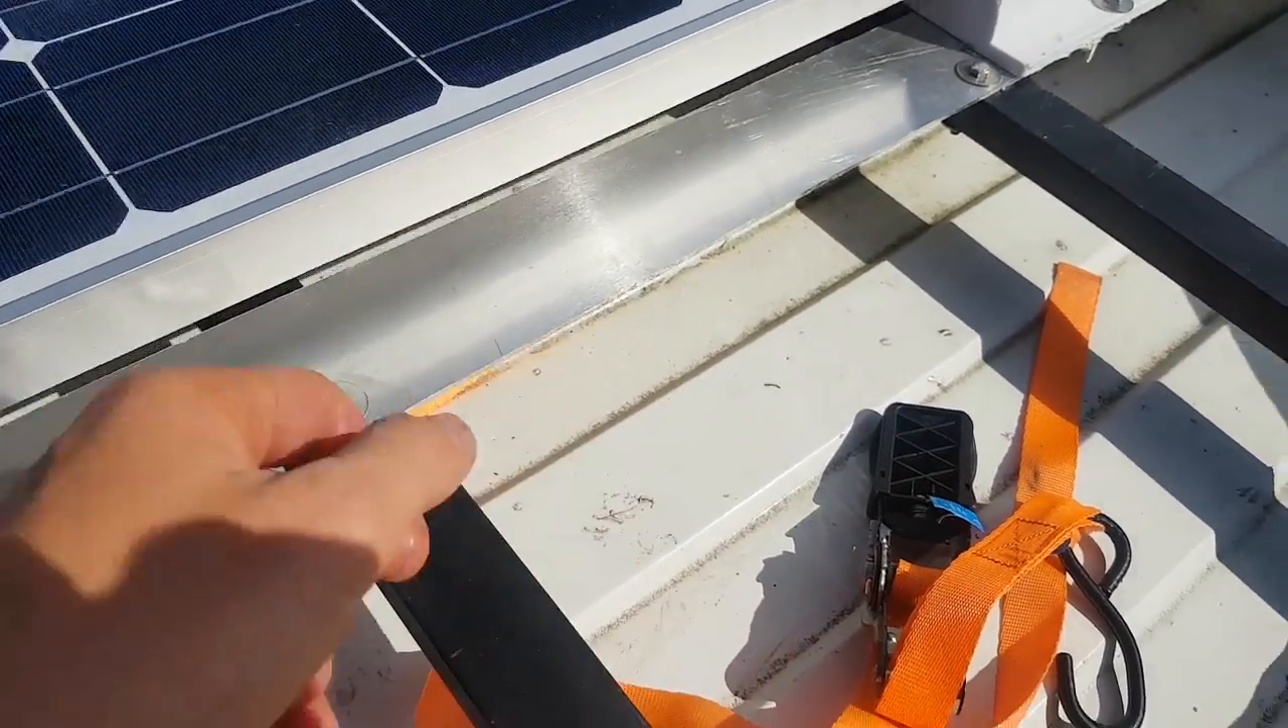So I just put on these aluminium struts, which bolt on.